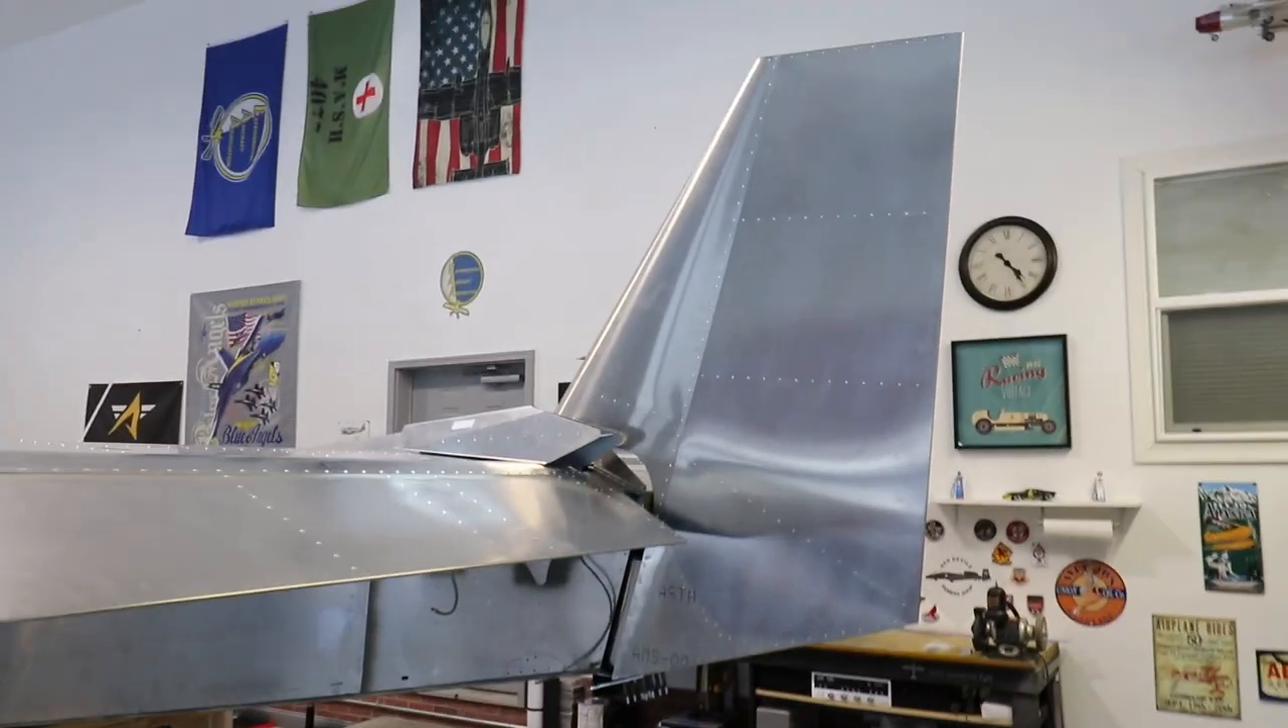I've put the rudder on the airplane.